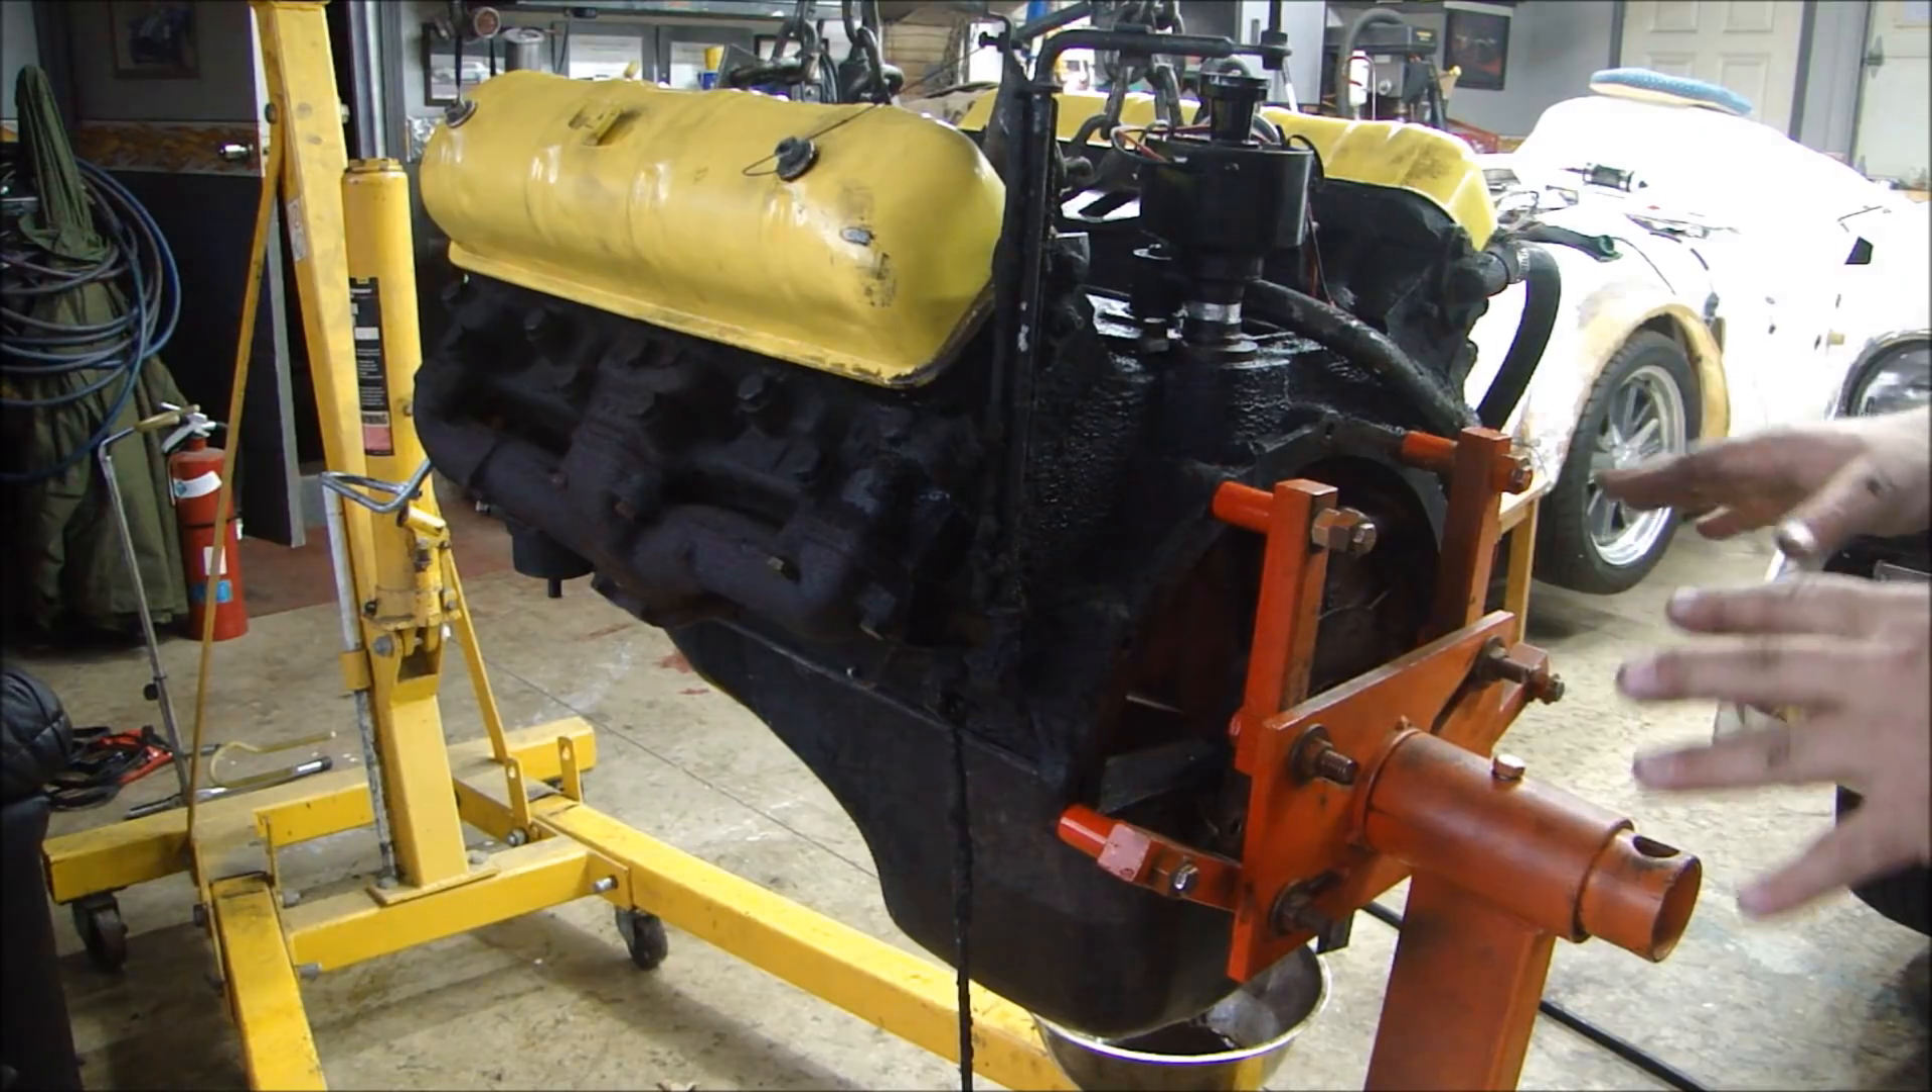And, there. Okay. Now, now the engine is resting on the engine stand.